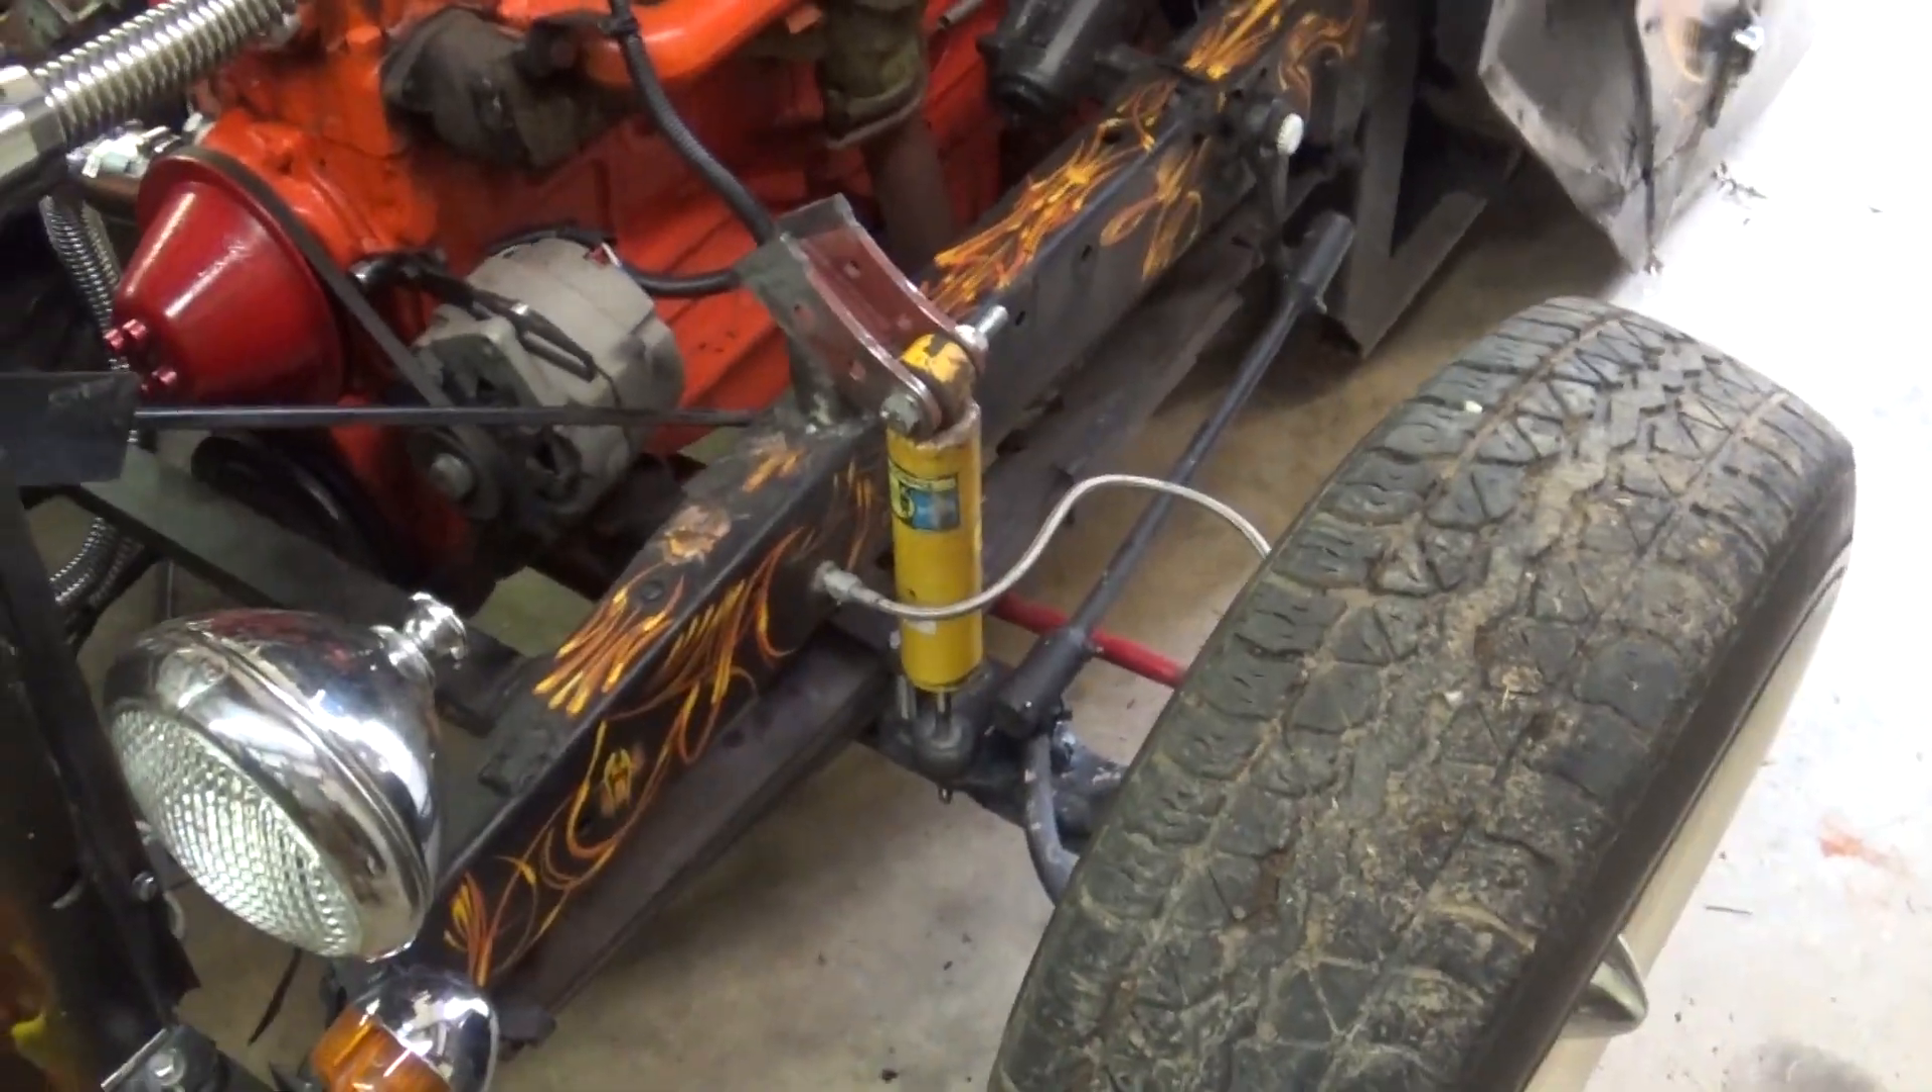I got the shocks mounted back up.